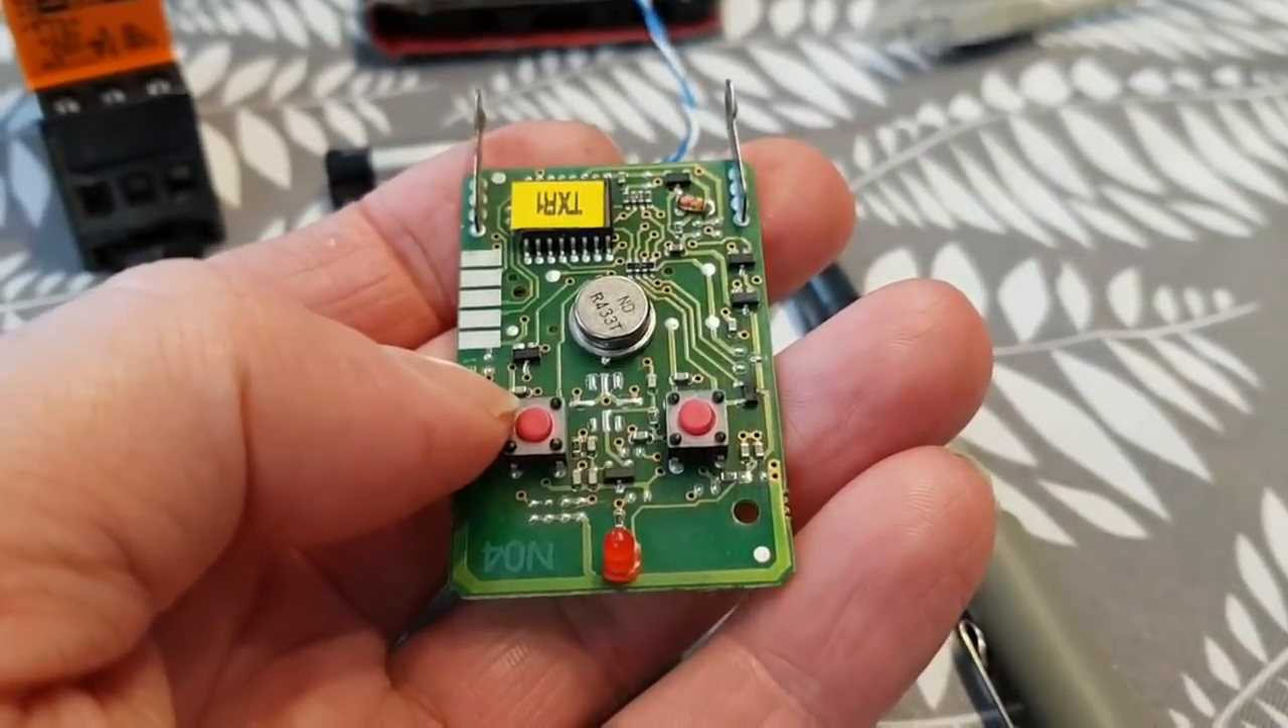I've taken the cover off the key fob there. And you can see the two buttons there.